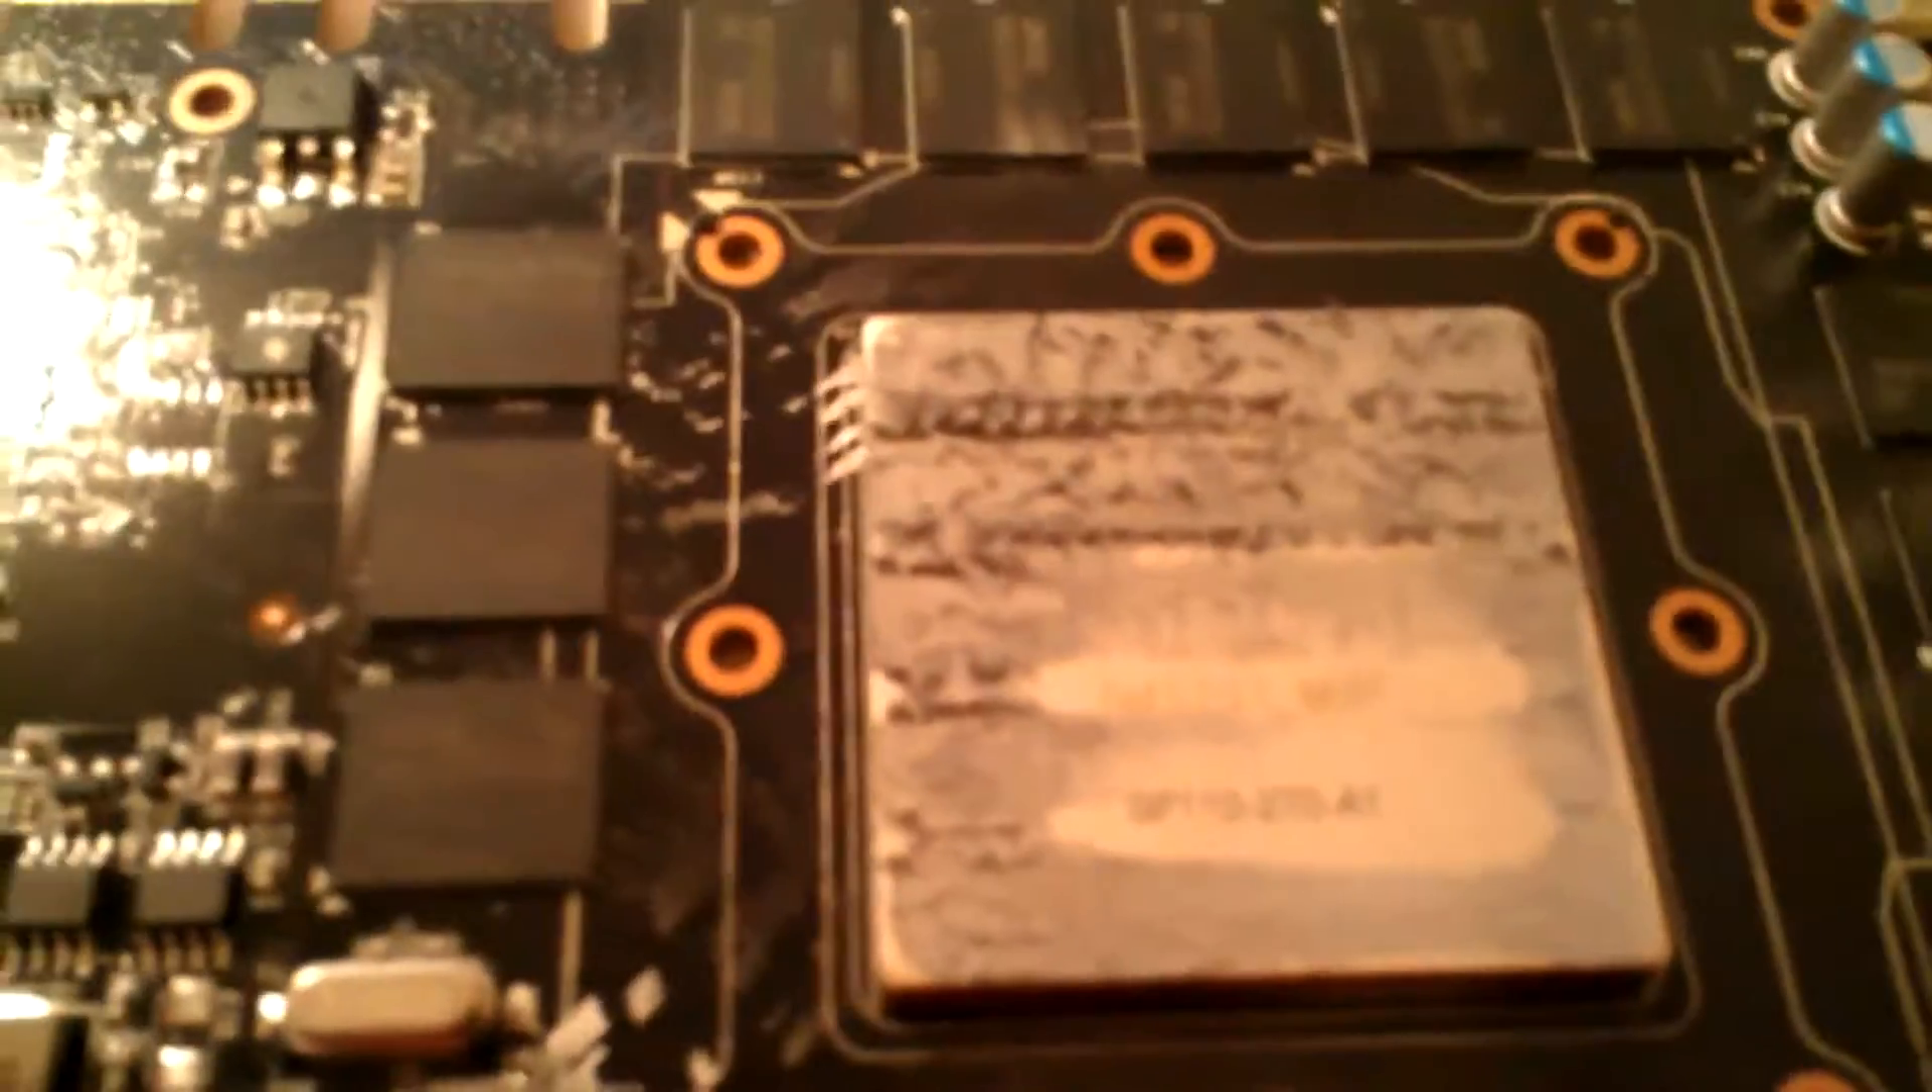All right now we got the heat sink off and you can tell it's a heat pipe design but I think they did a pretty terrible job on this thermal compound if I'm honest.